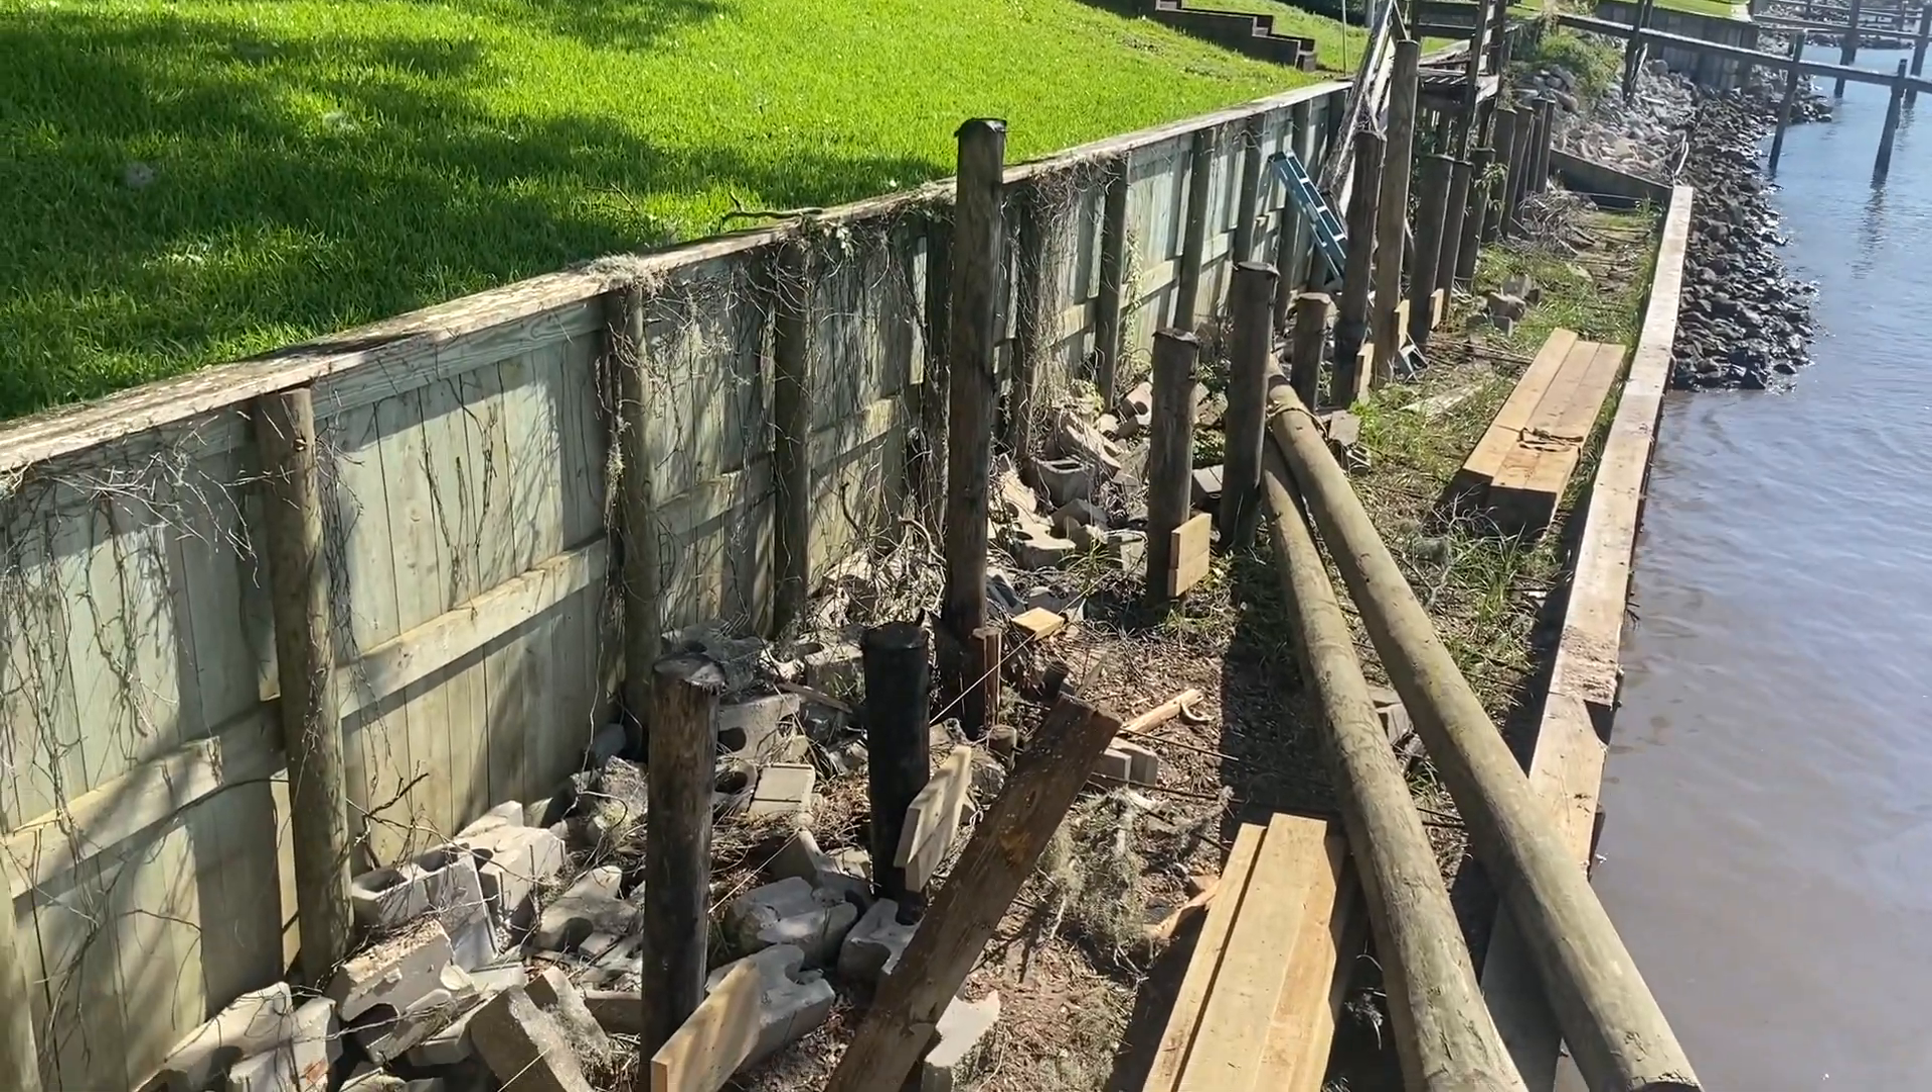Got most of our tieback system pilings already set.